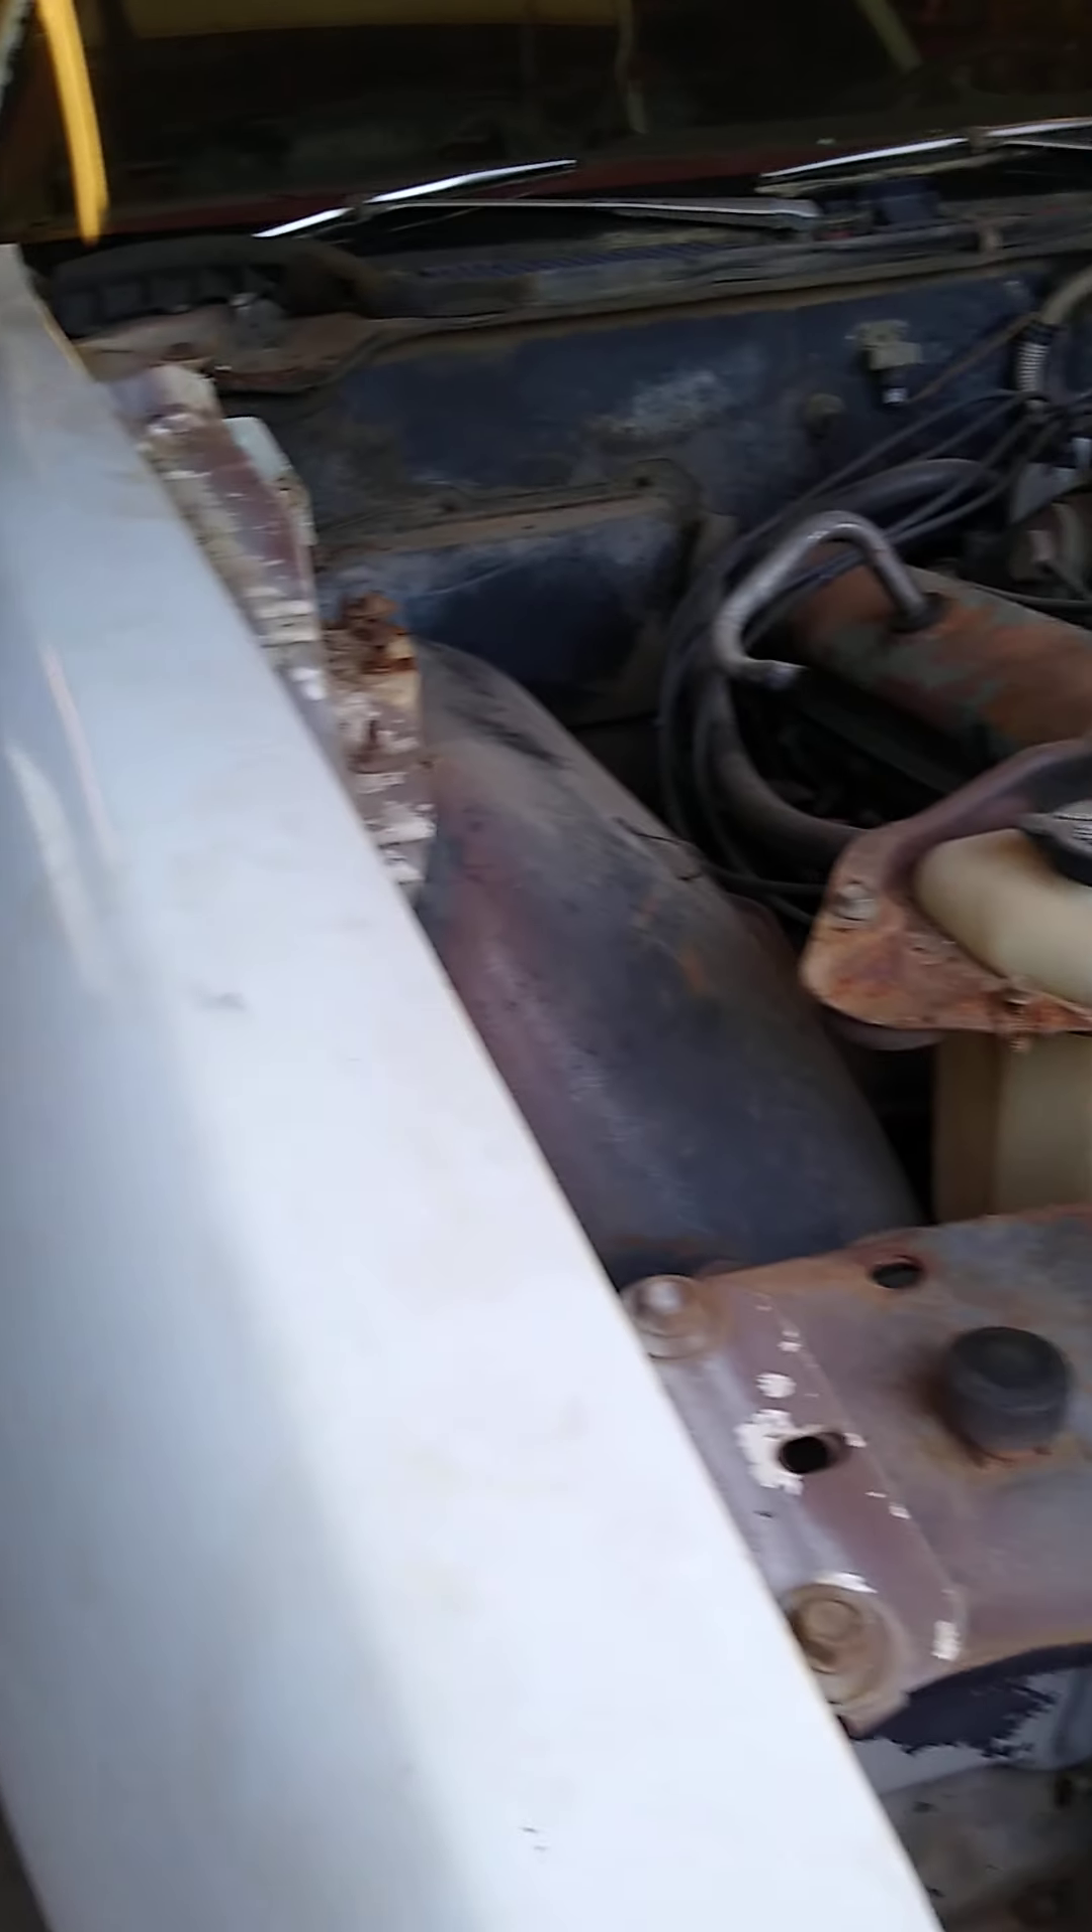This fender, we need to get that one off yet.